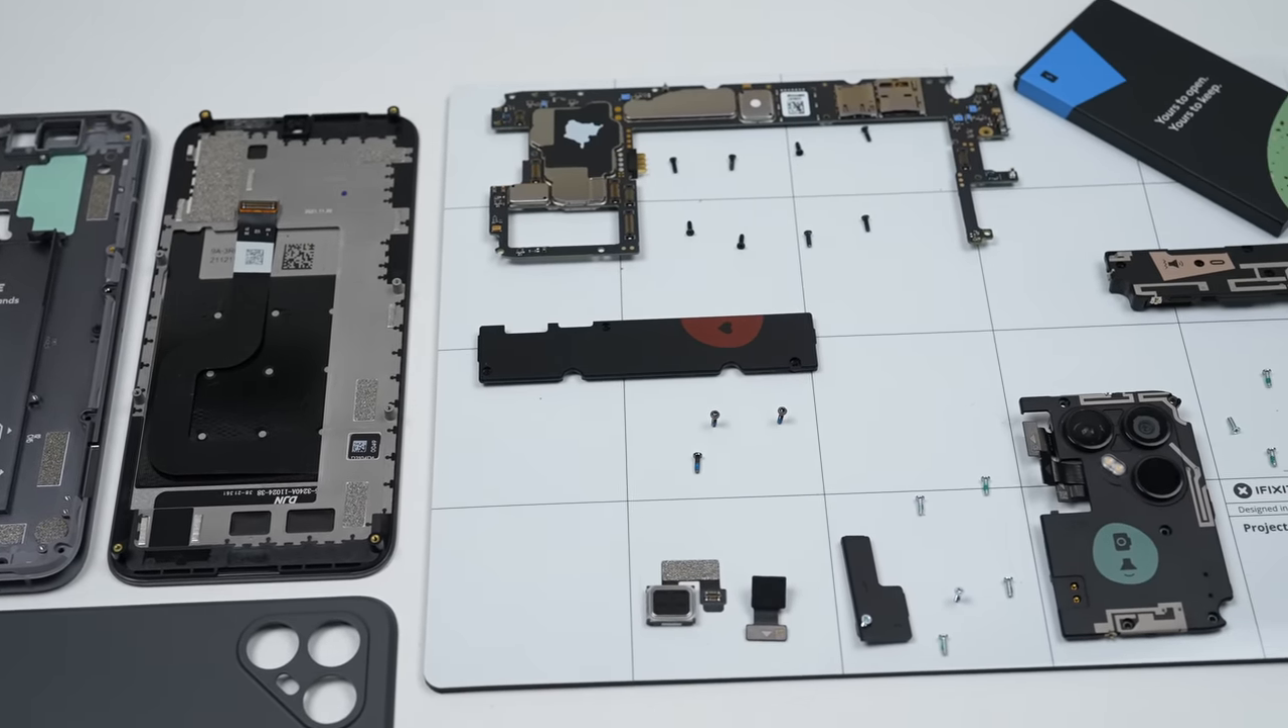But with that, we've completely disassembled the Fairphone 4. If you've seen any of my other teardown and repair assessment videos, you'd be amazed at just how simple this thing is to take apart.